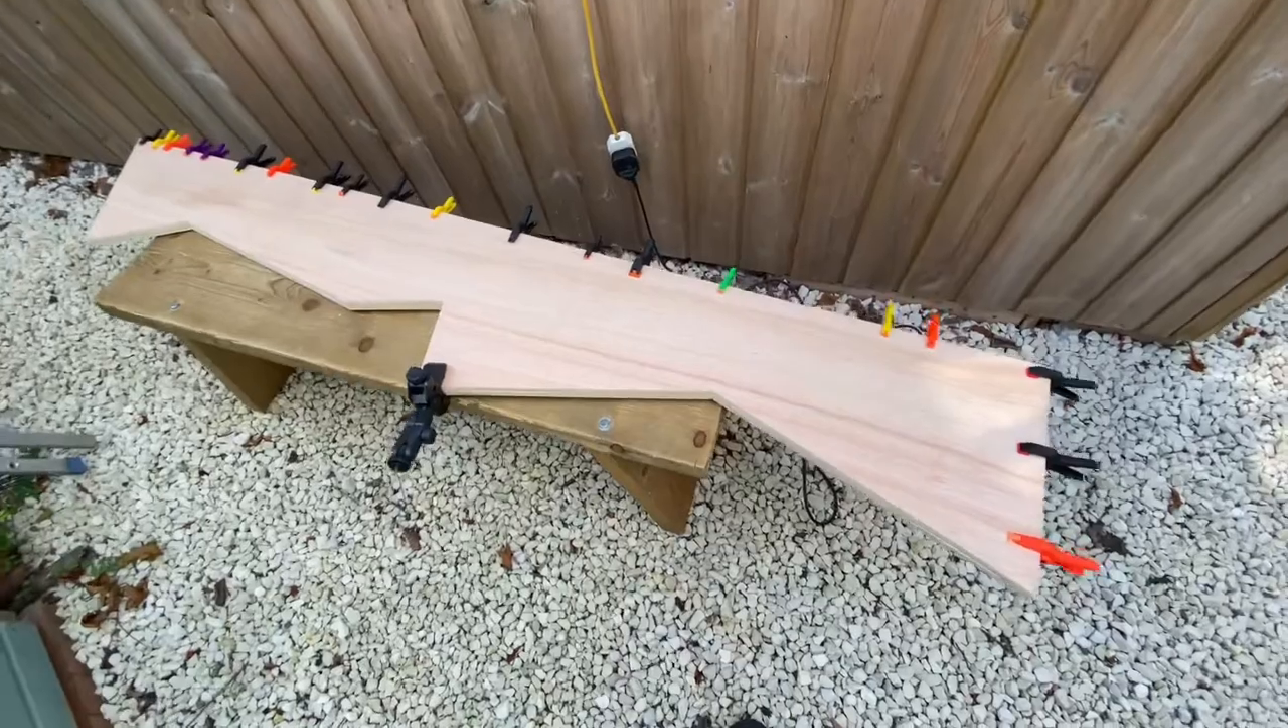That's both side panels clamped together.